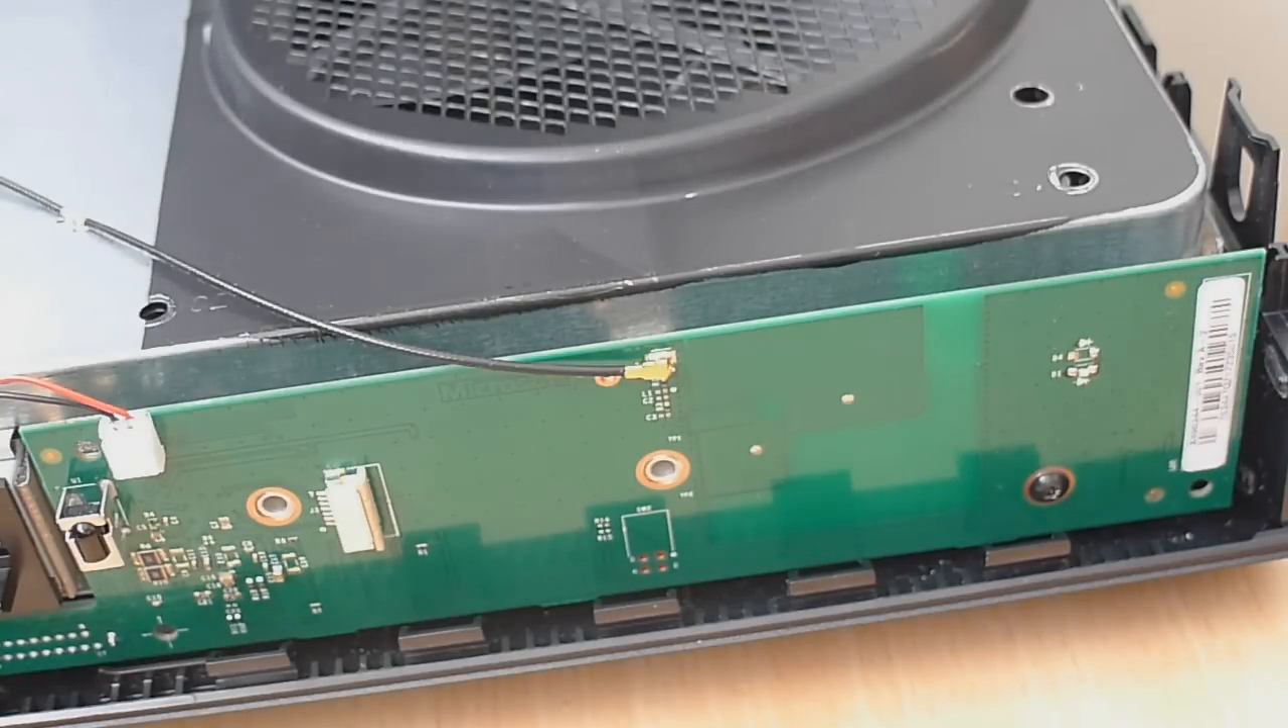And there's no faceplate on at the moment.